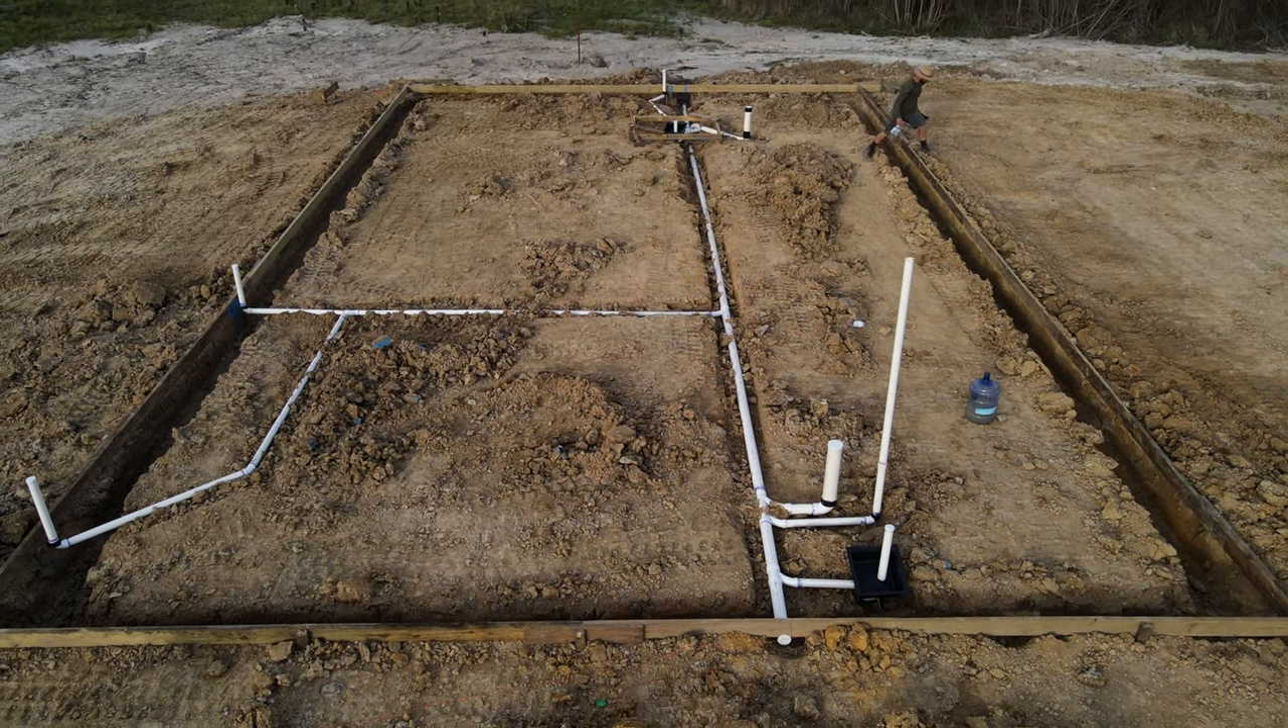We are adding plumbing to this structure so the visqueen and rebar will be added later. We are installing the plumbing that will be going in the slab.